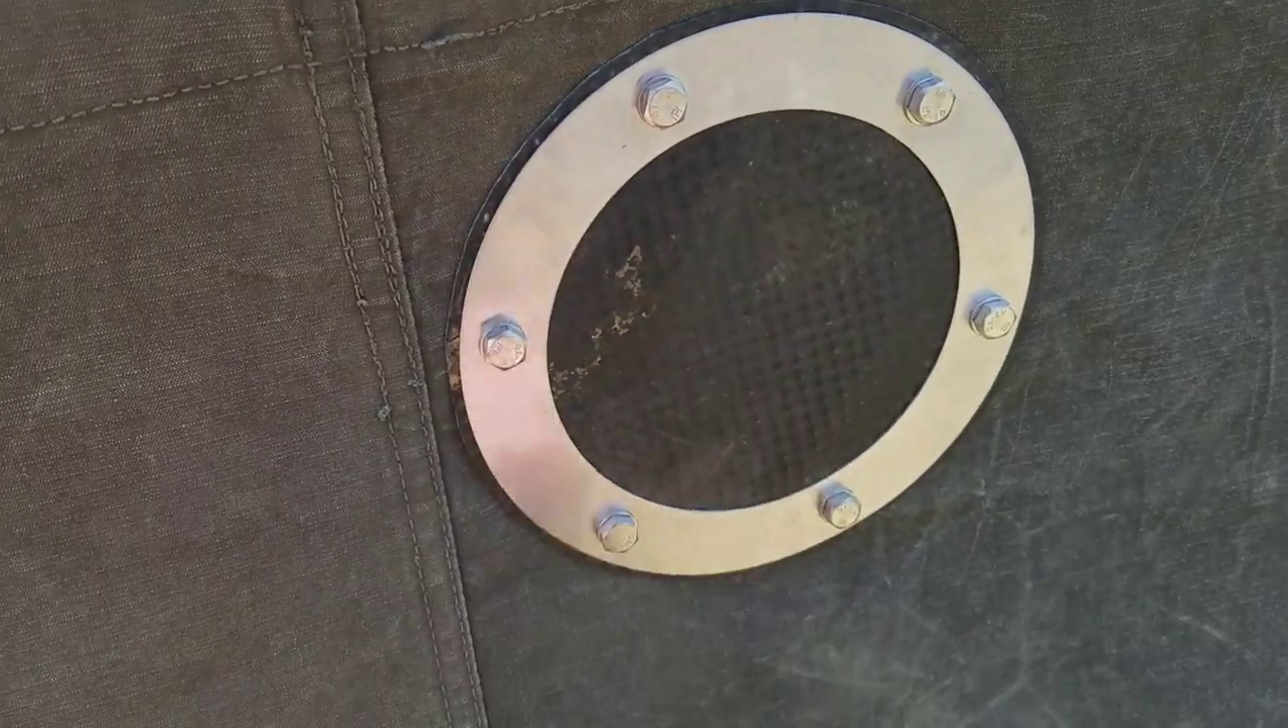Yeah just to just to finish off this one off guys here's the blanking plate installed from the outside.